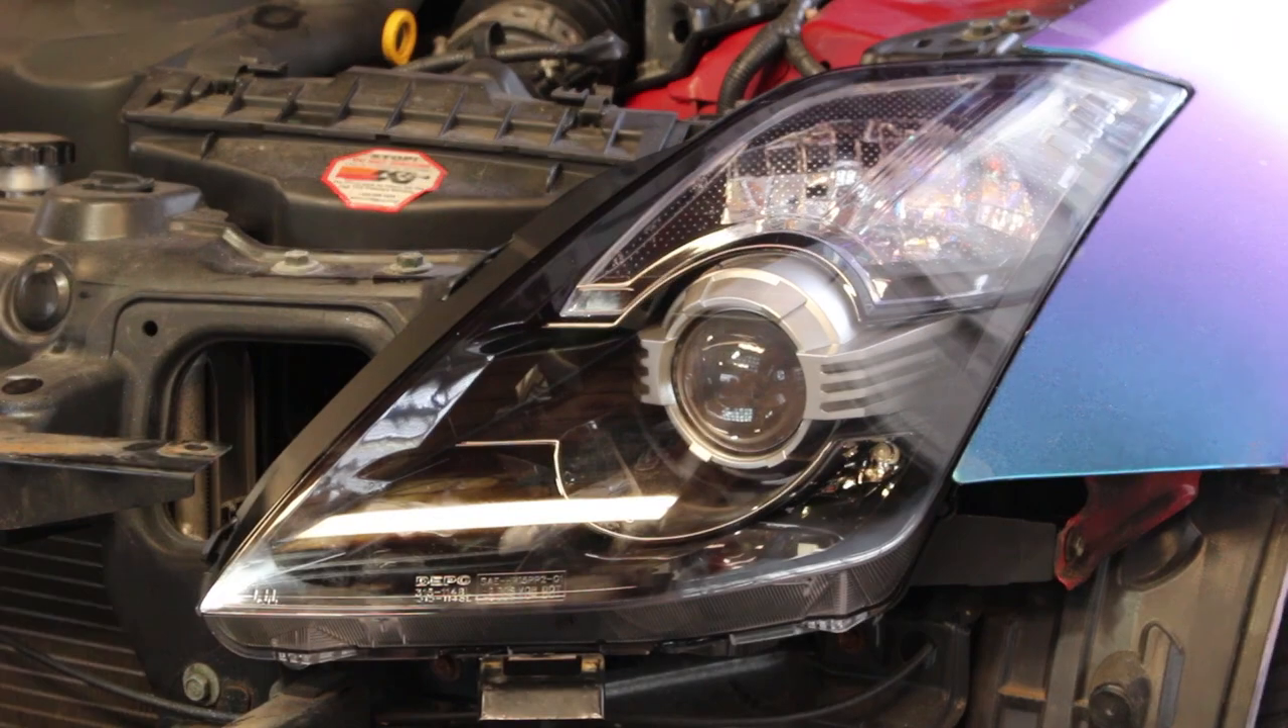The new headlights are in place.